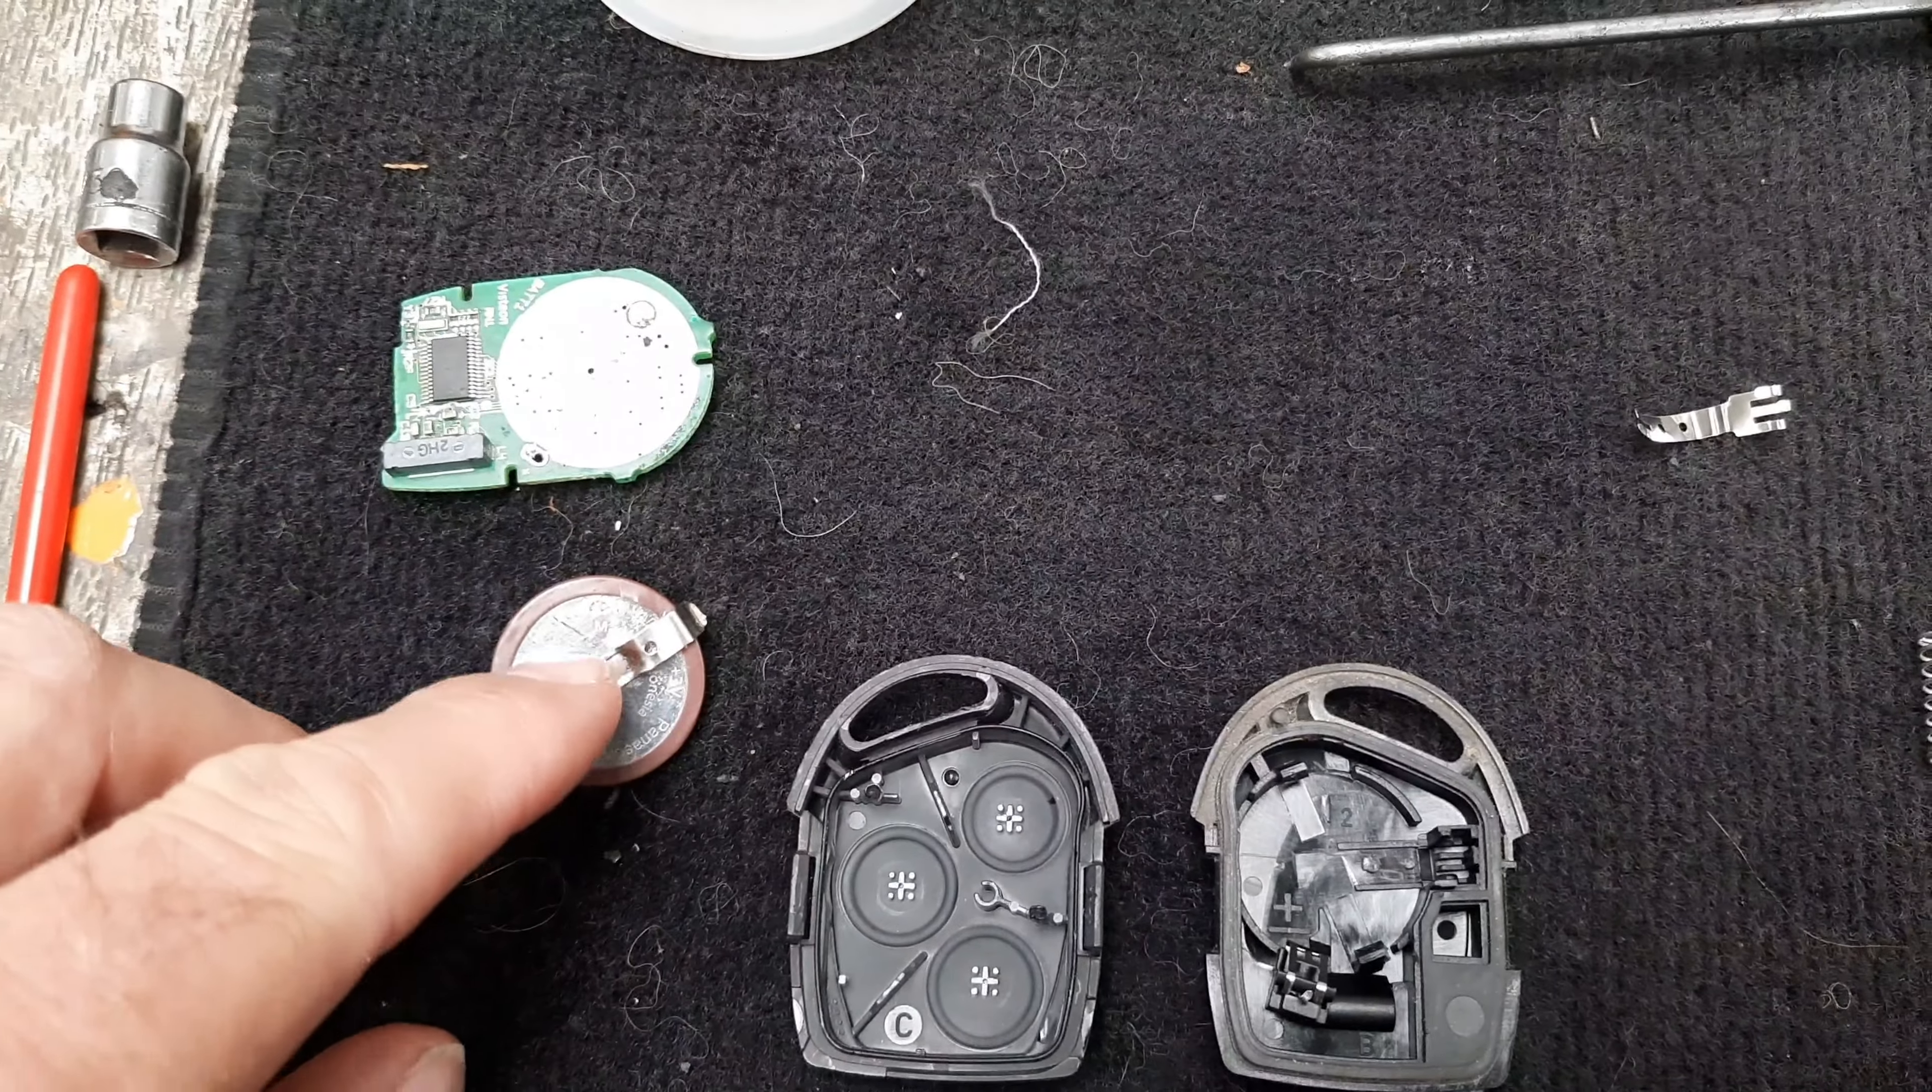As you can see, I've unsoldered the battery now.